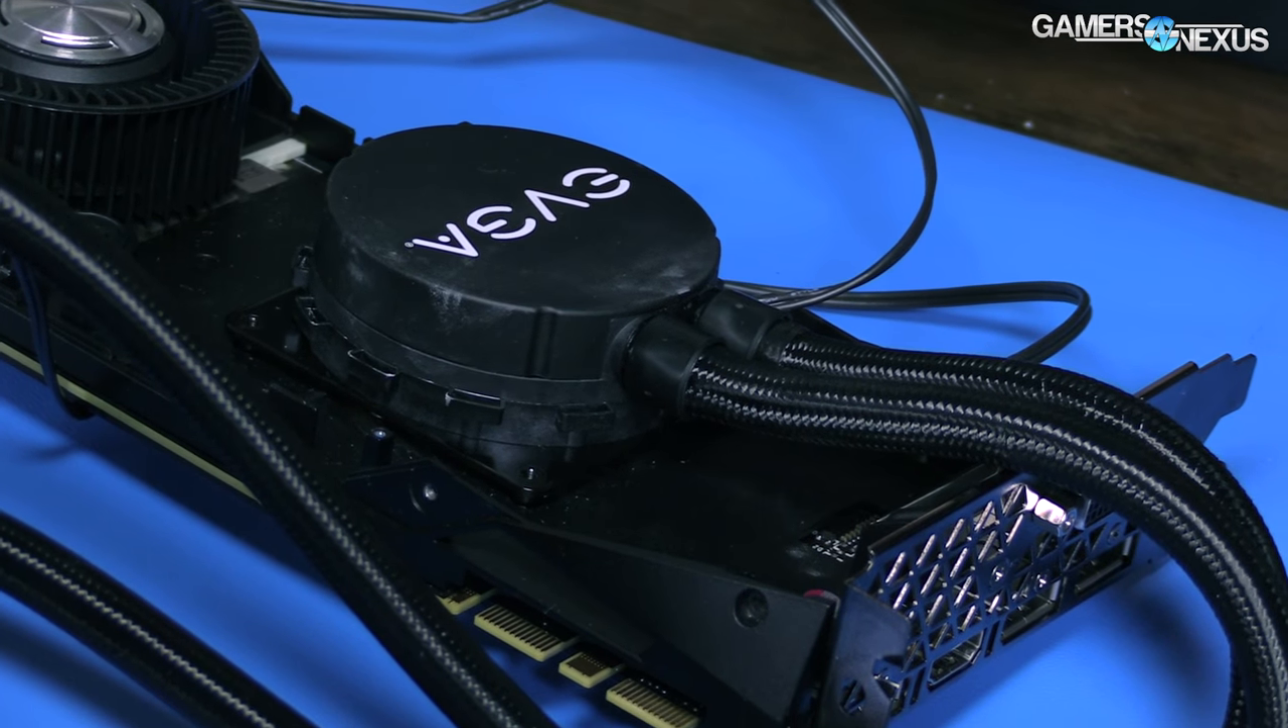So there we go. That's our ghetto liquid cooling solution for the 1080. It is not compatible with the 980 Ti hybrid cover.